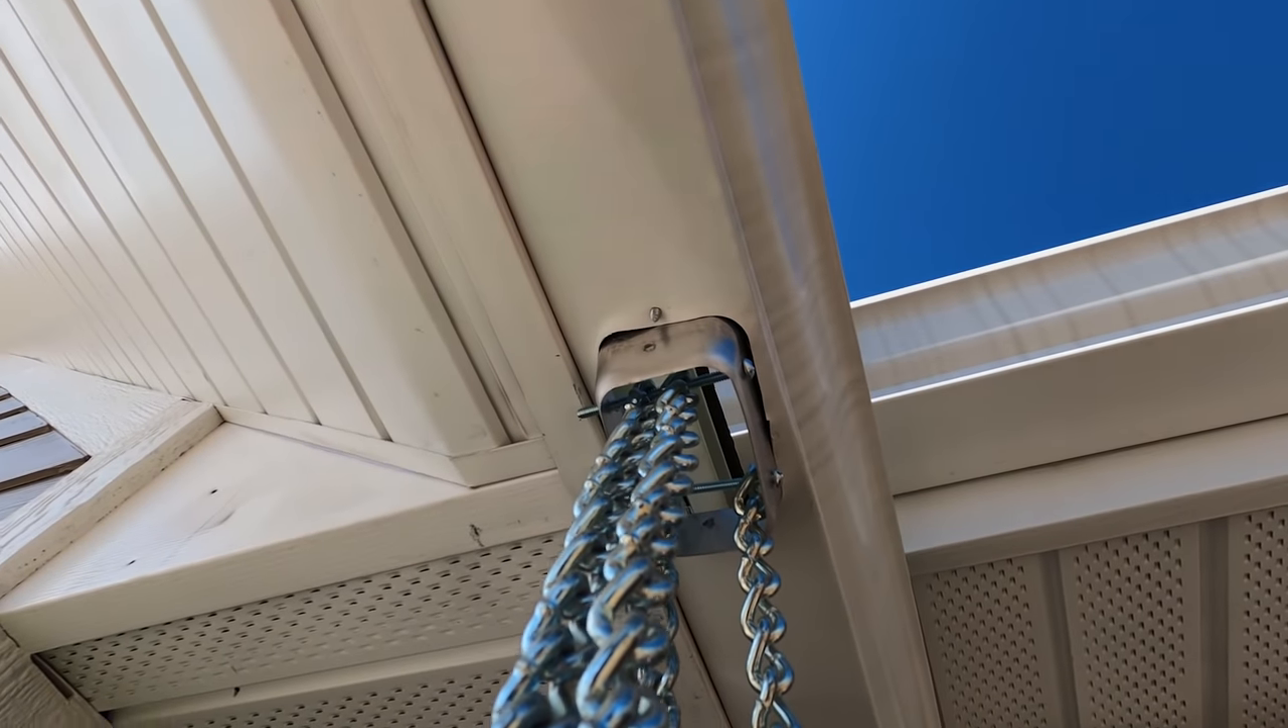You can see how I used the nuts and bolts to hold the chain up.